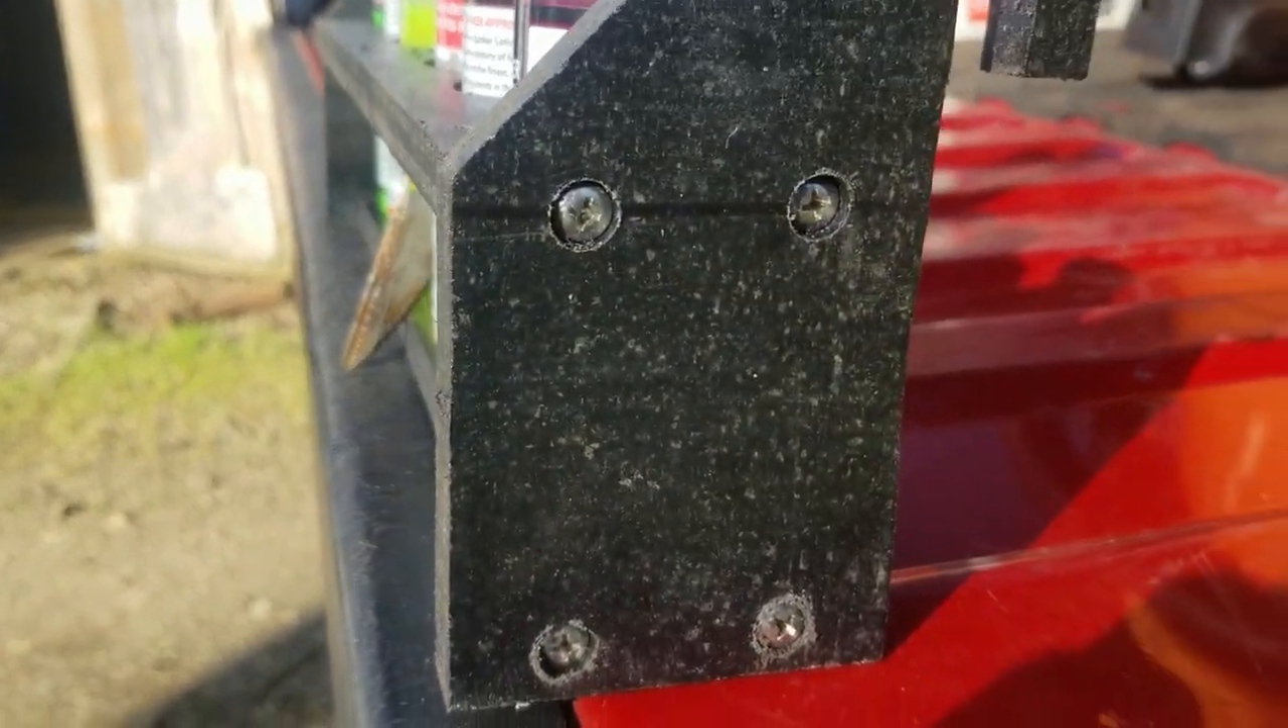All the screws are nice and recessed.